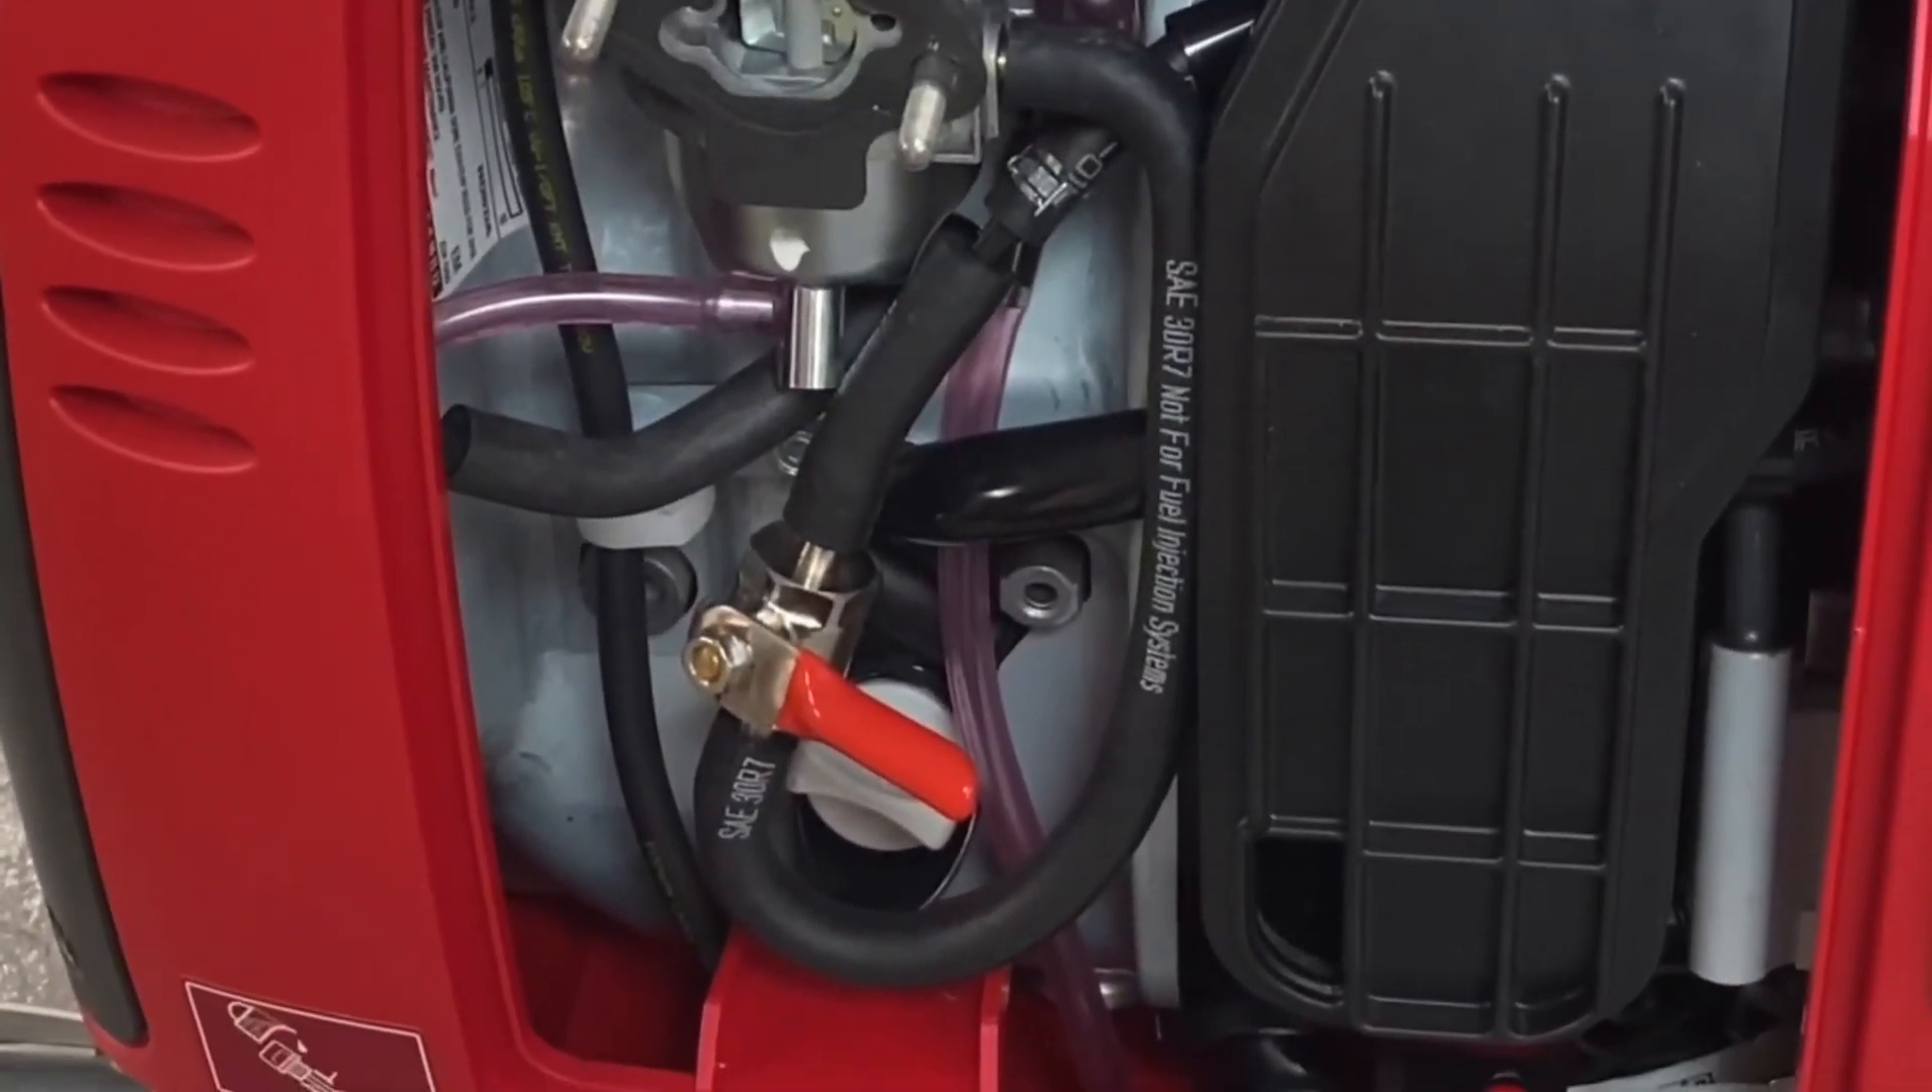Okay, now that we've got the gasoline shutoff valve installed, you can see that there.